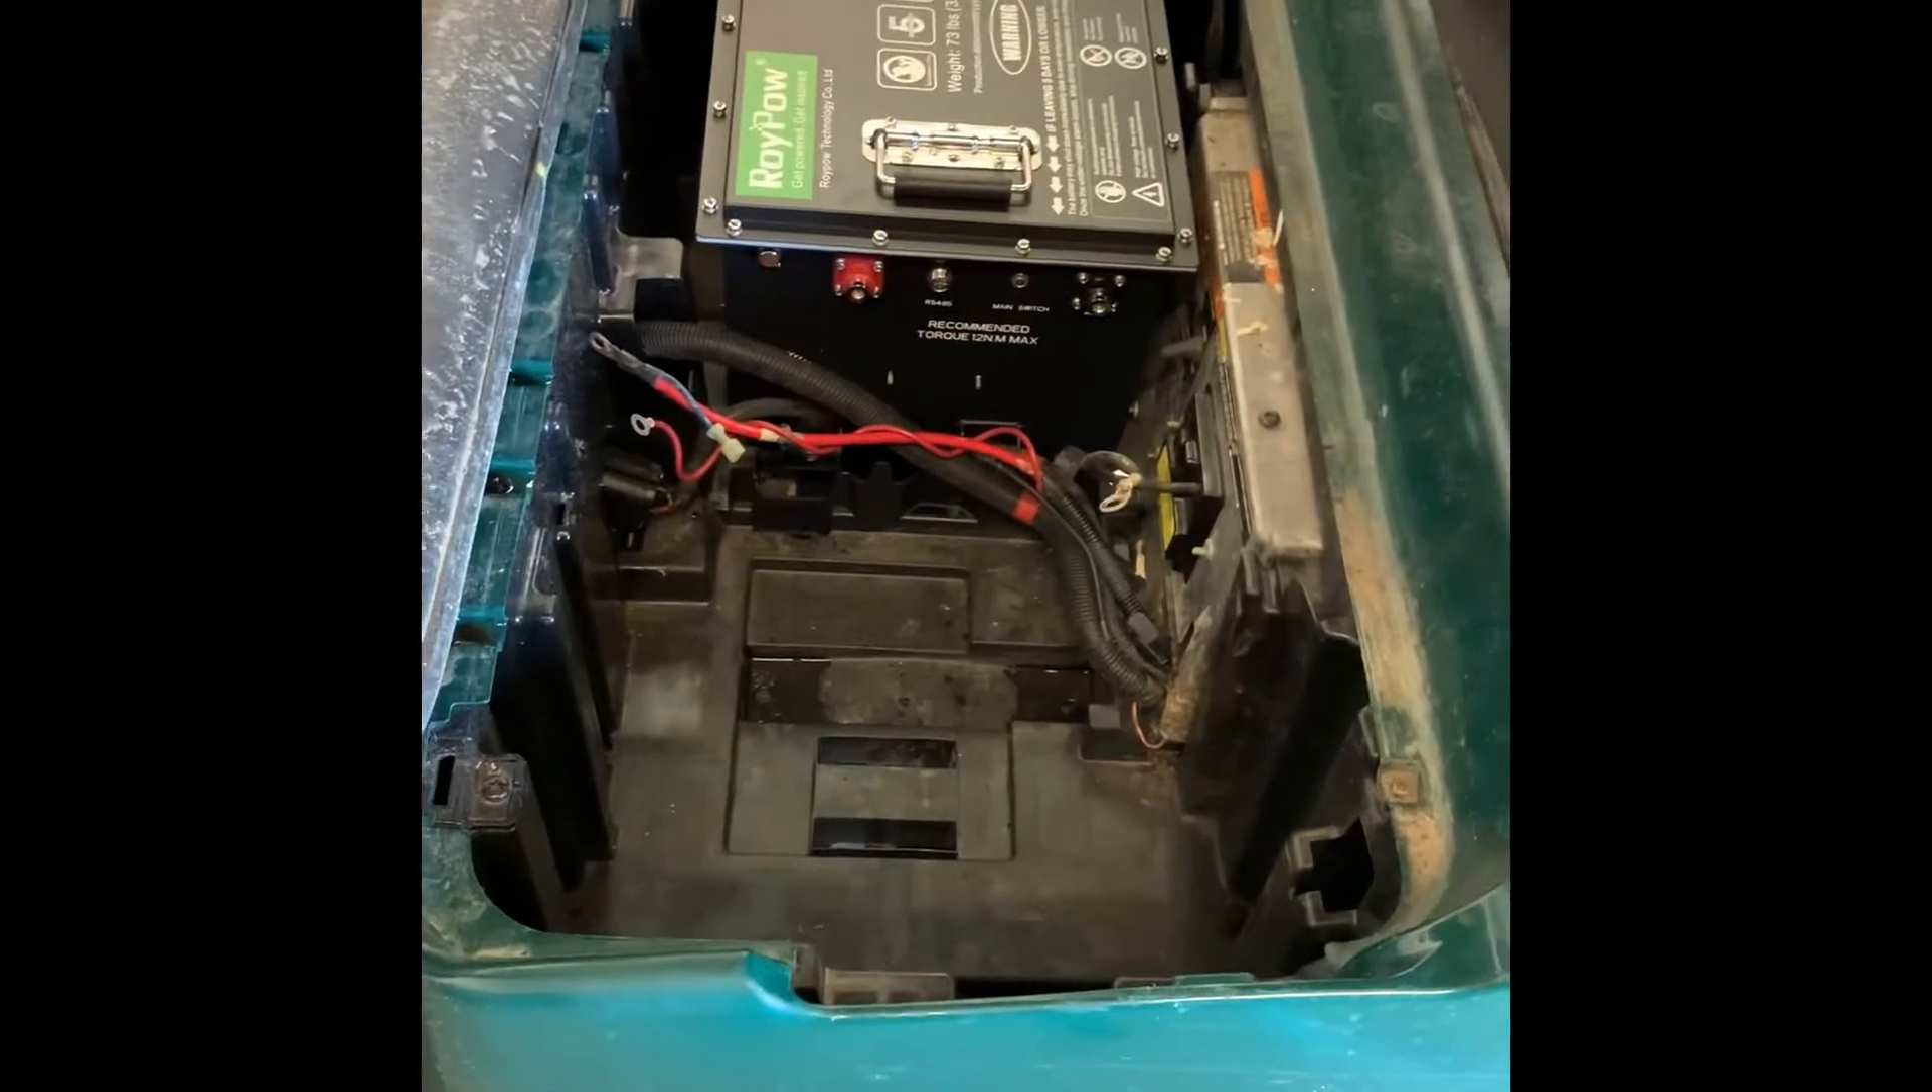So I put the battery in the golf cart.